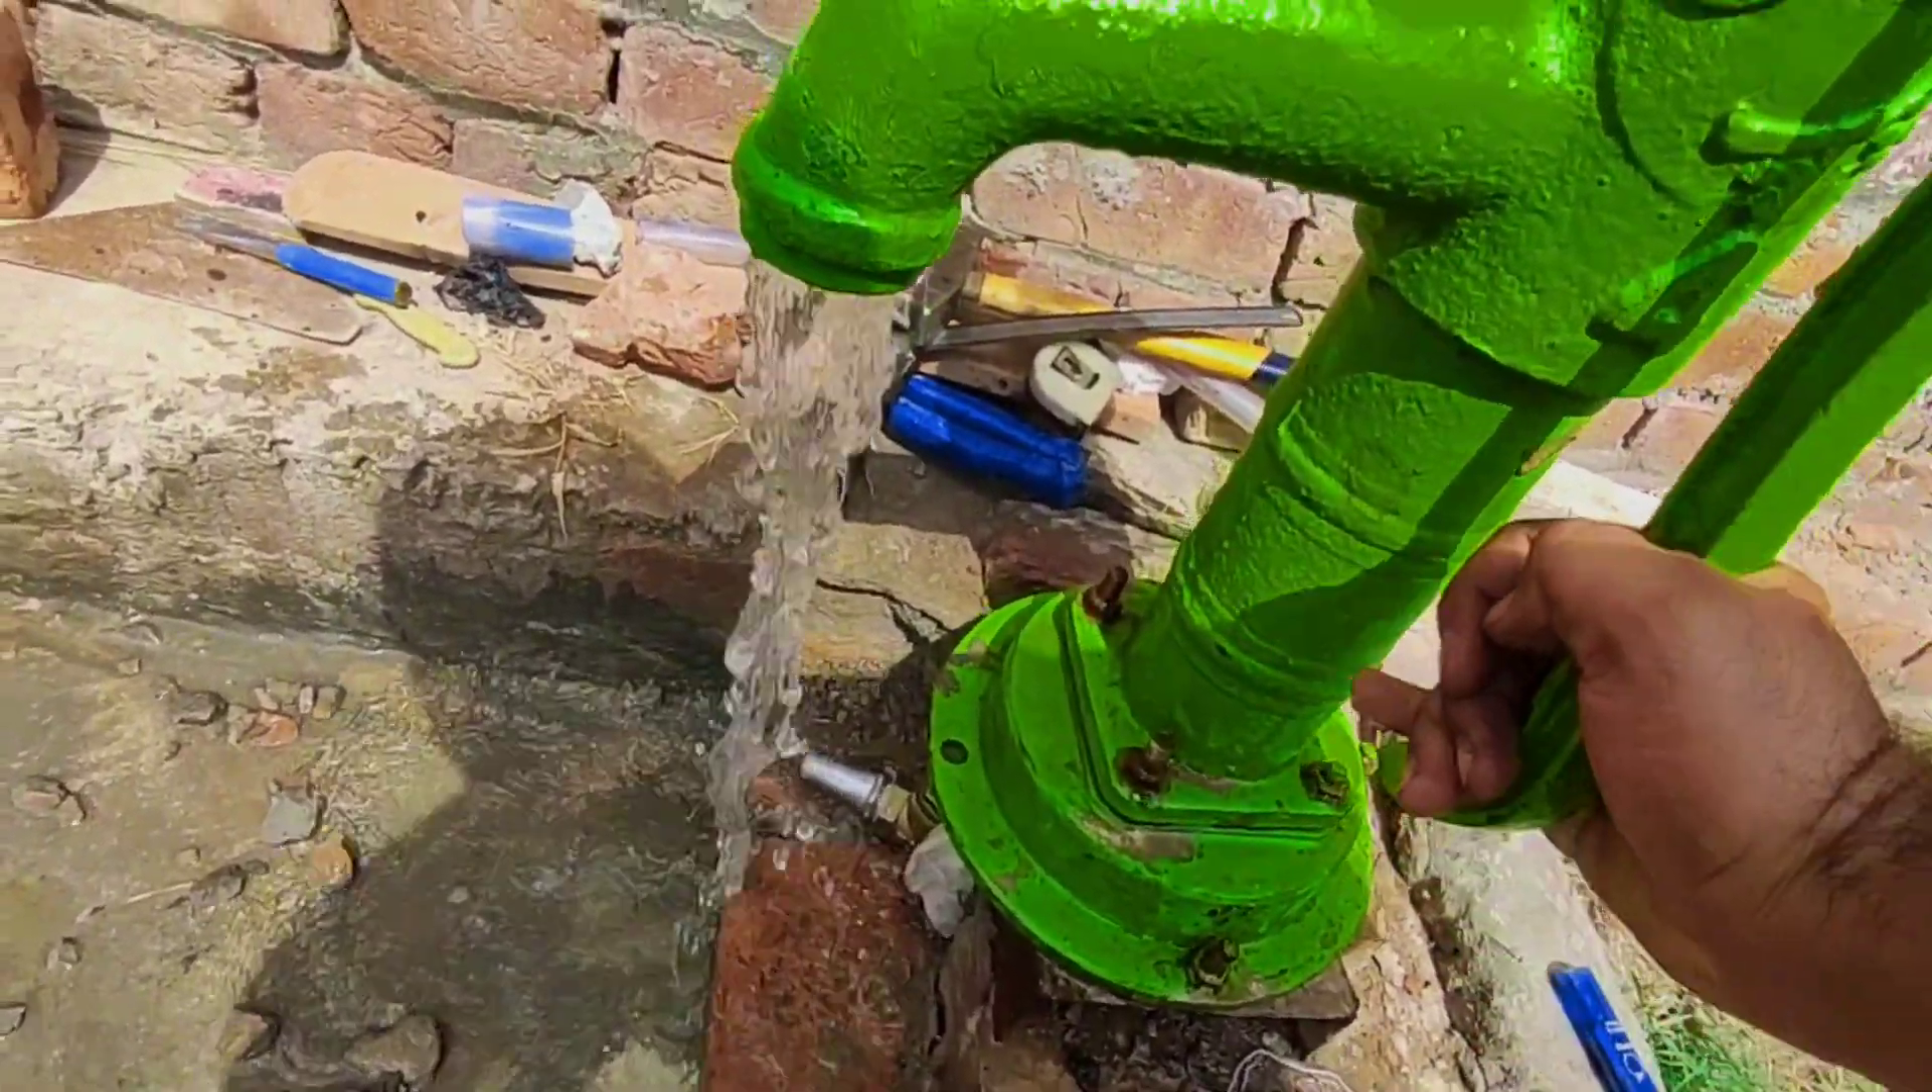یہ نلکا تو لگ چکا ہے اور اس نے پانی بھی ماشاءاللہ اٹھا لی ہے۔